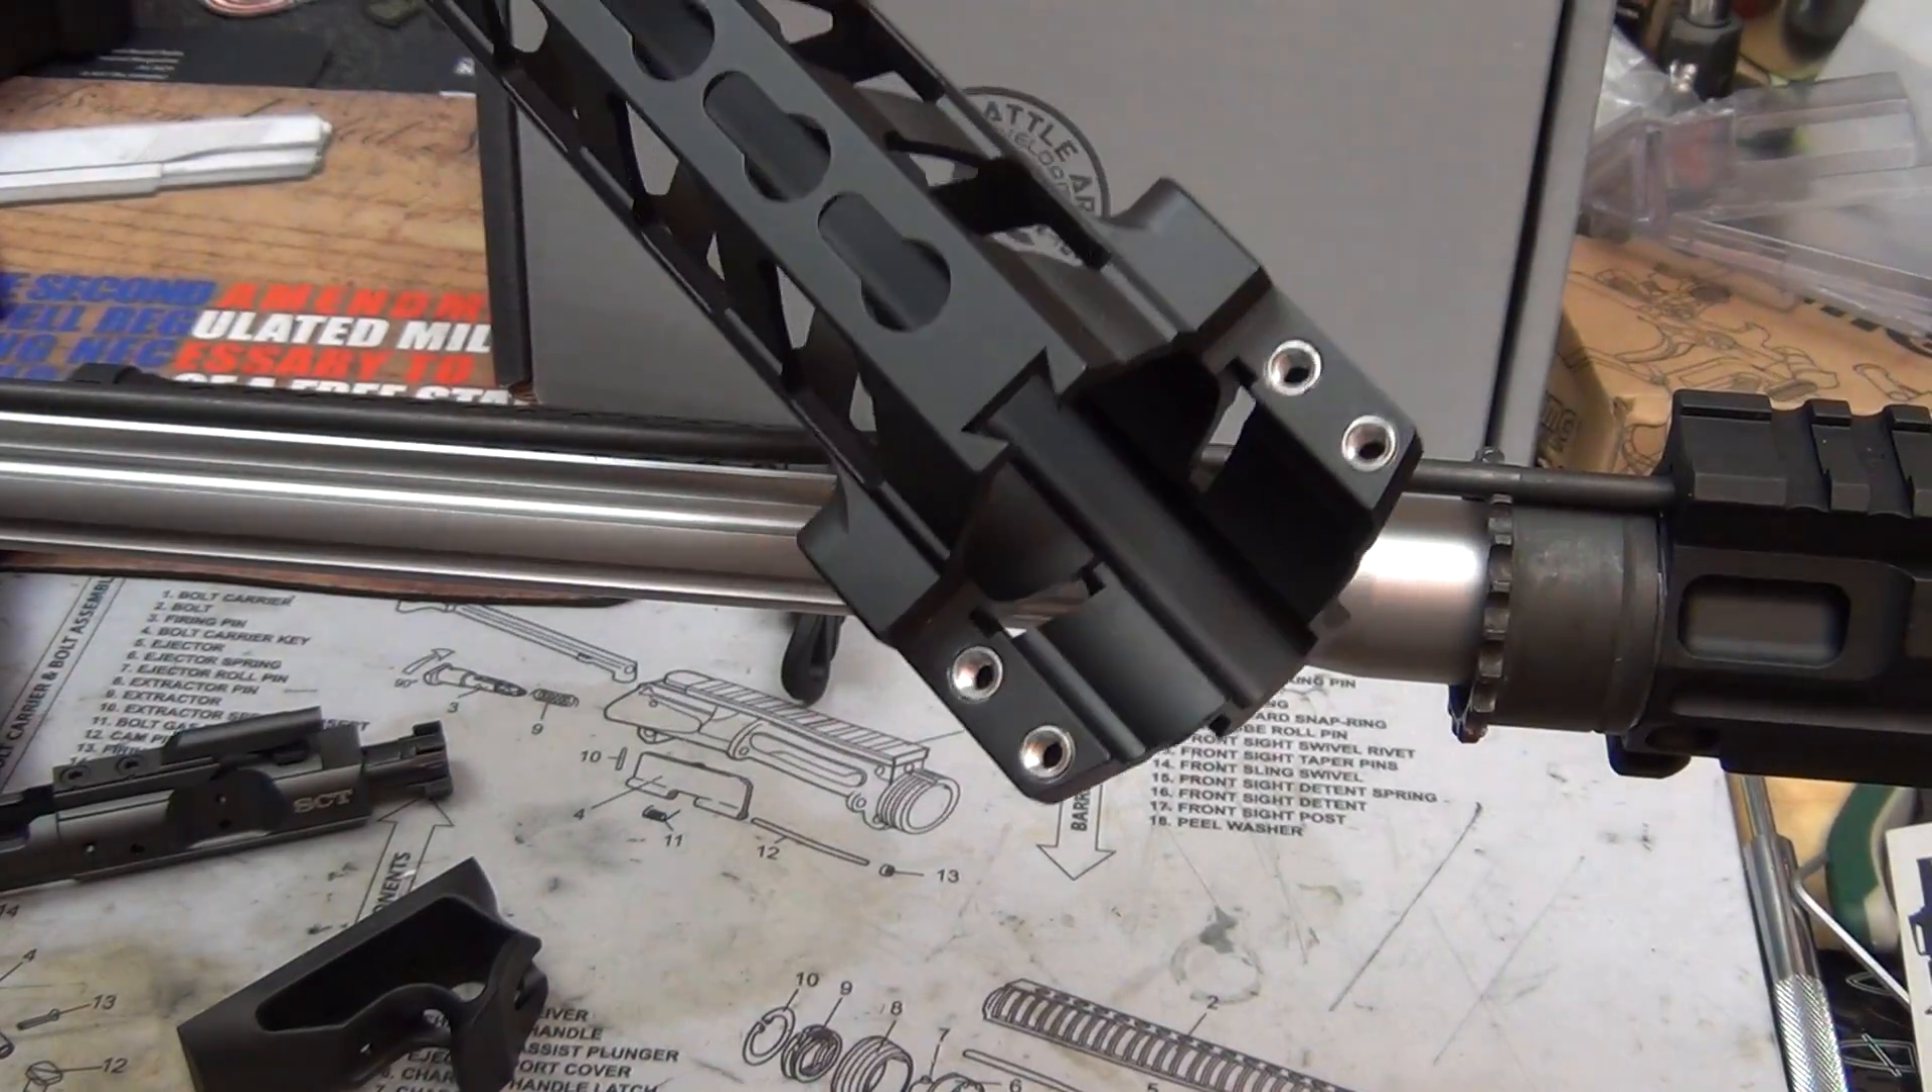Now we just need to put the rail on and this thing's pretty much done.